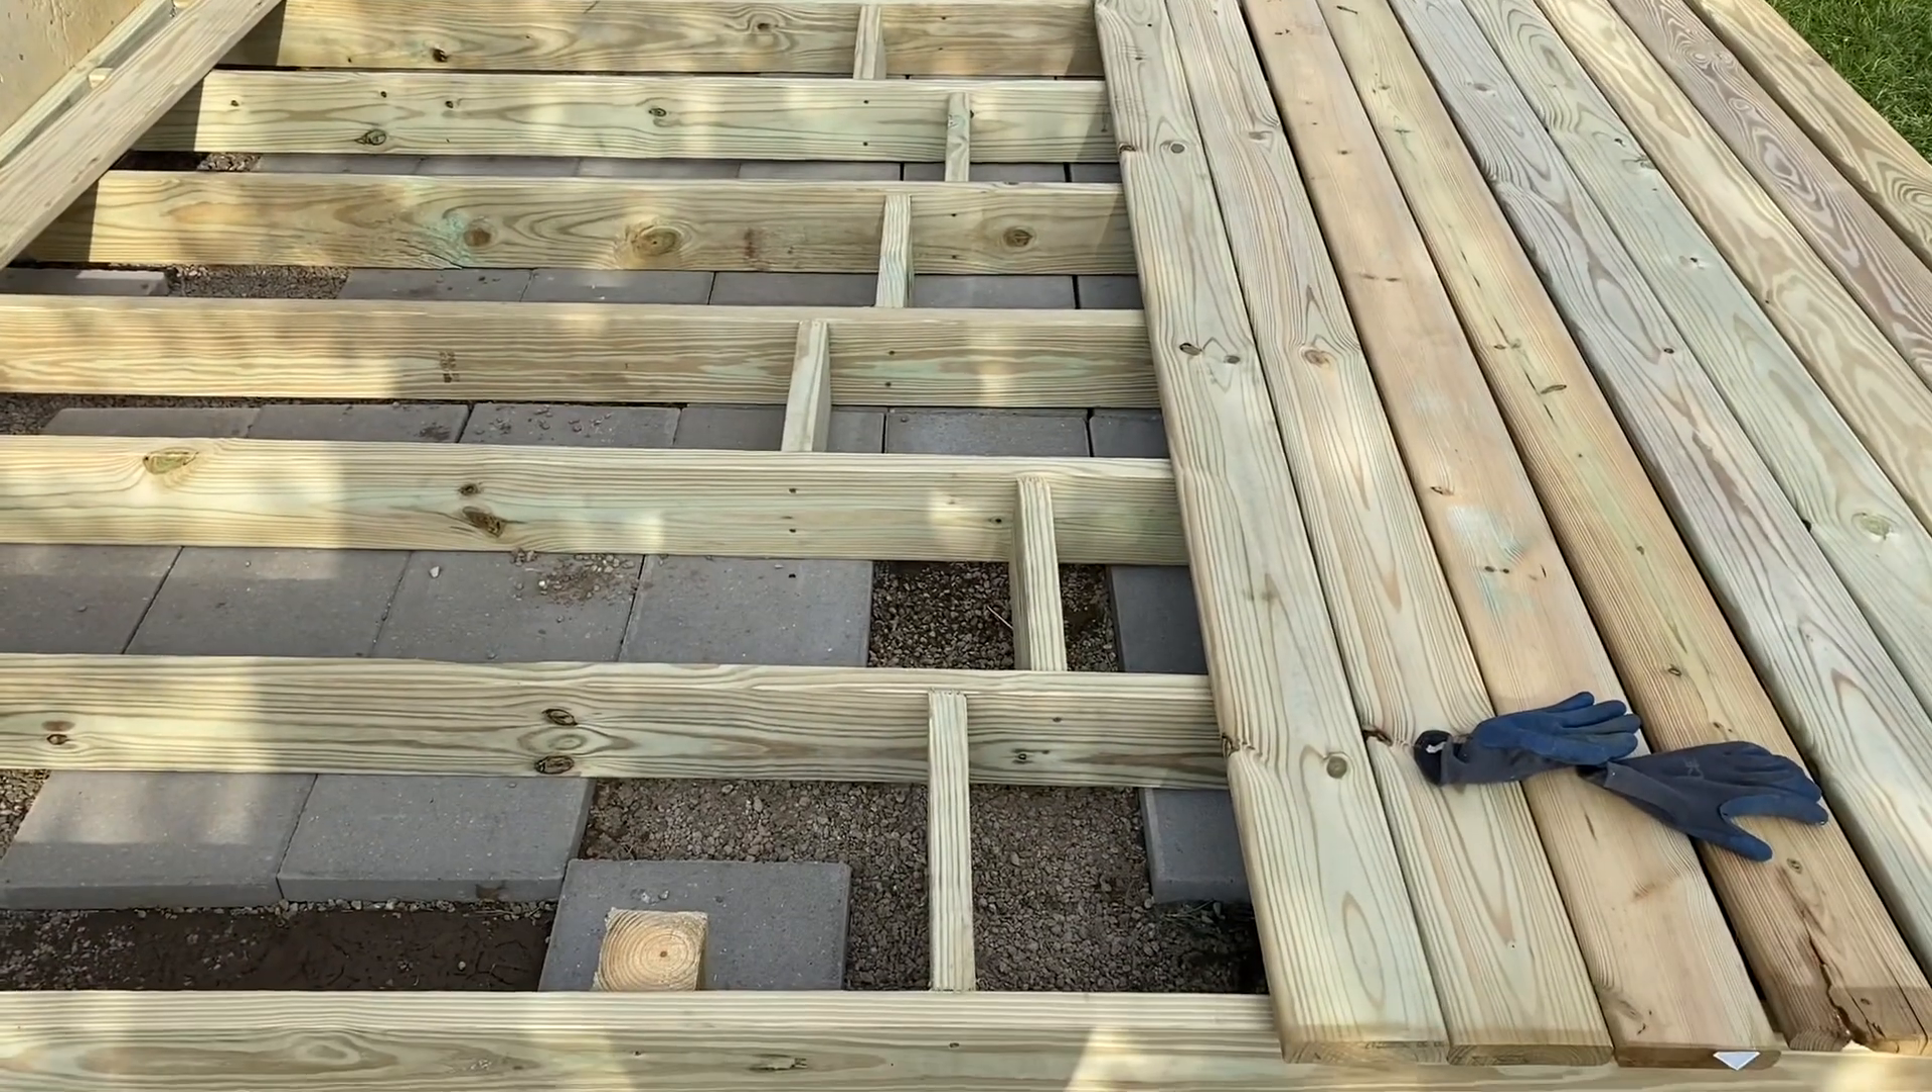The middle beams are all in place.